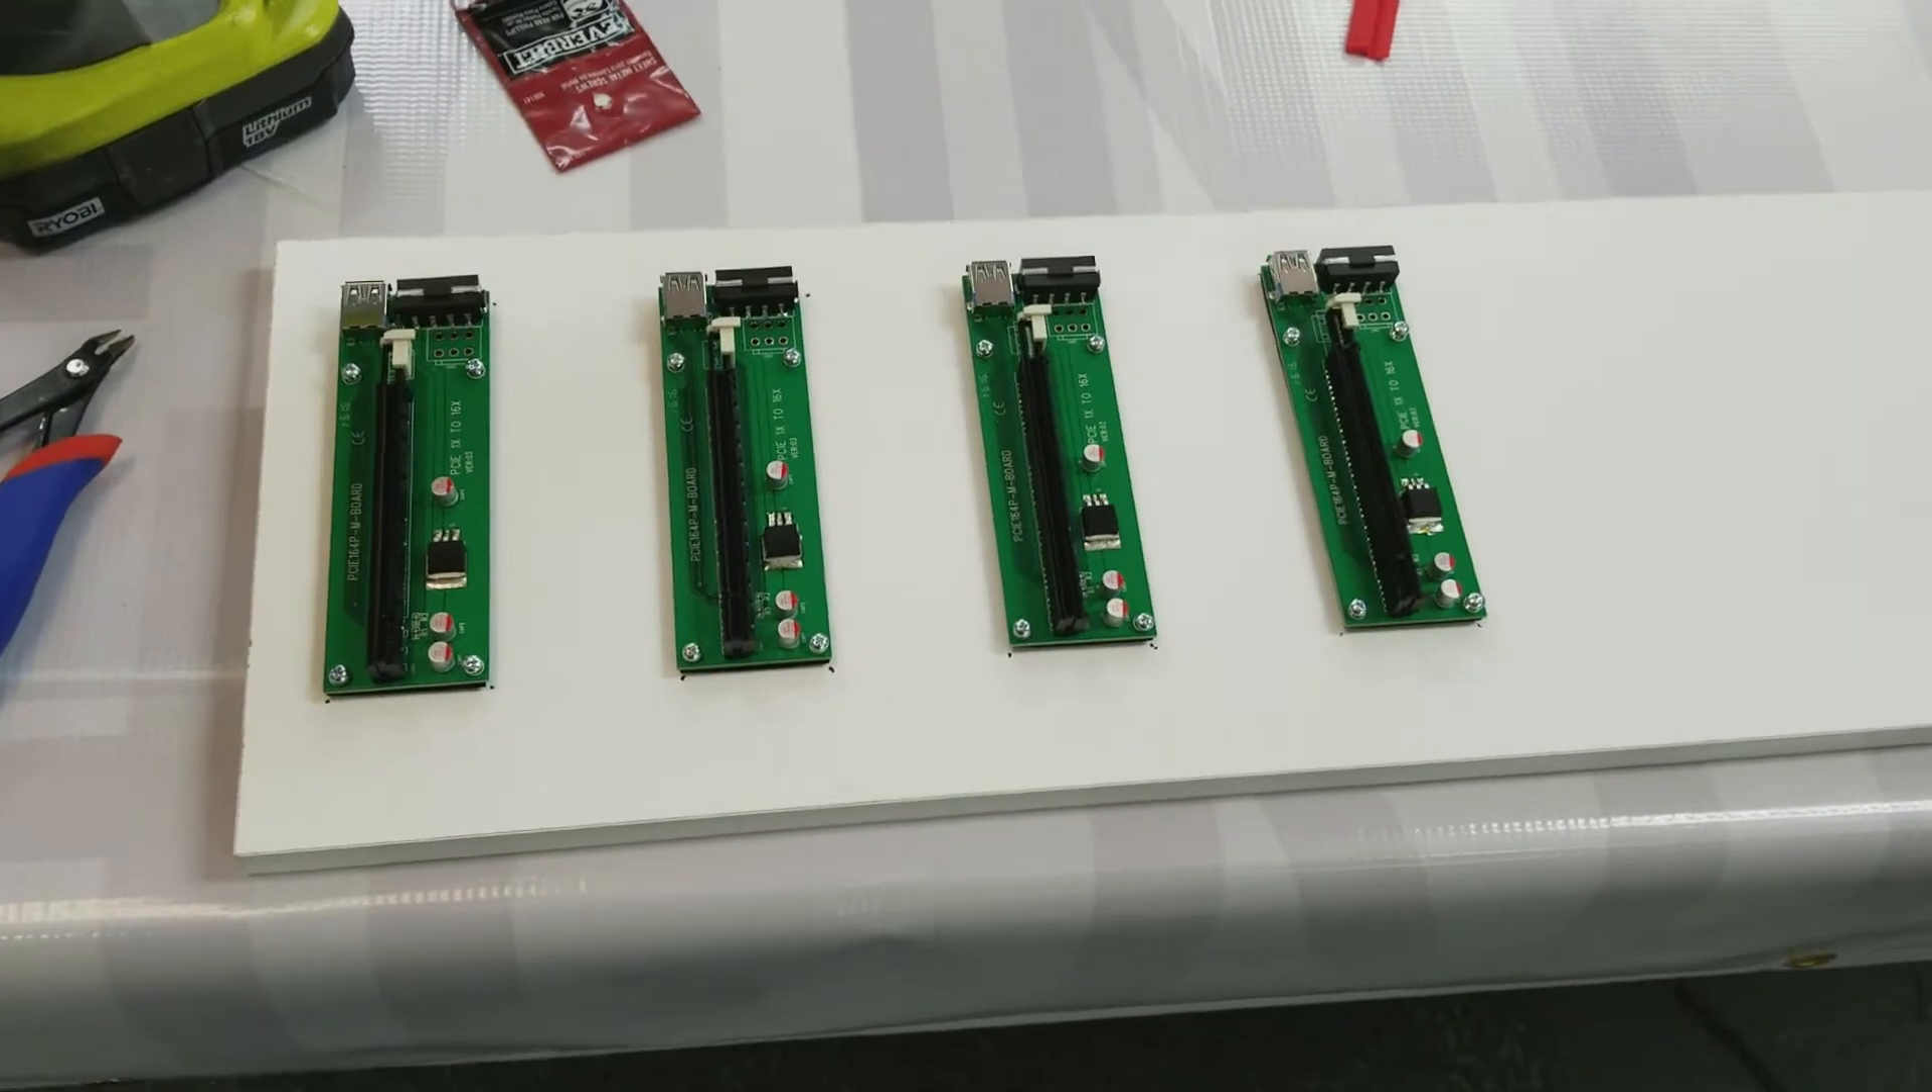Okay so here's our four PCIe risers mounted to our shelf.